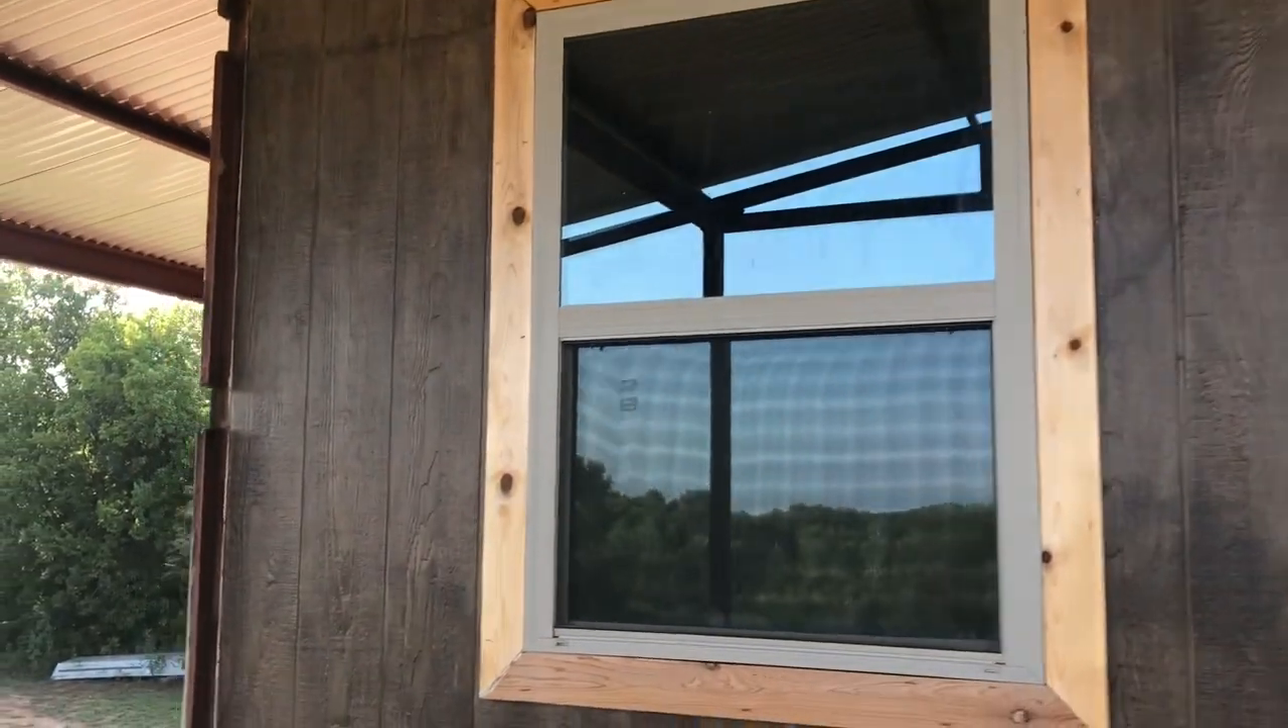Boxed out the window here with the cedar.